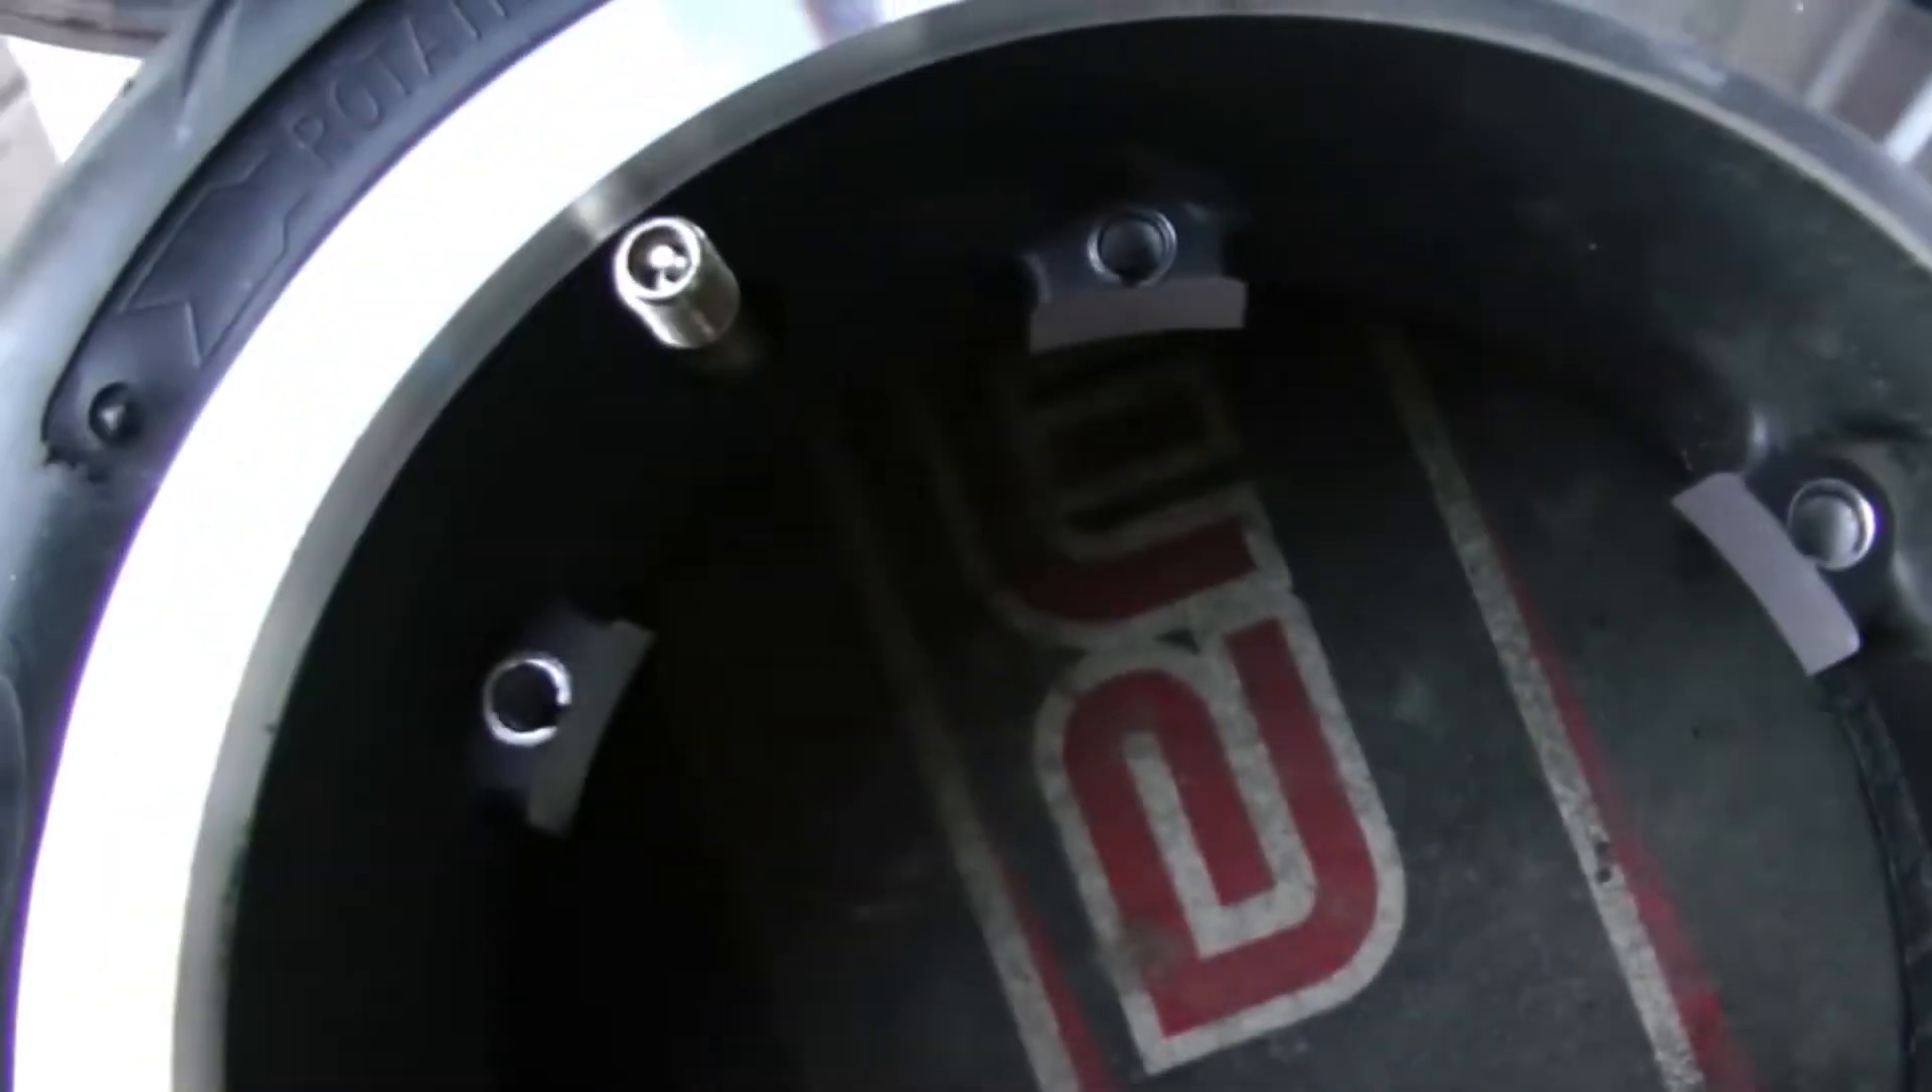I threaded the valve through the hole on this side first so now I got that on there.